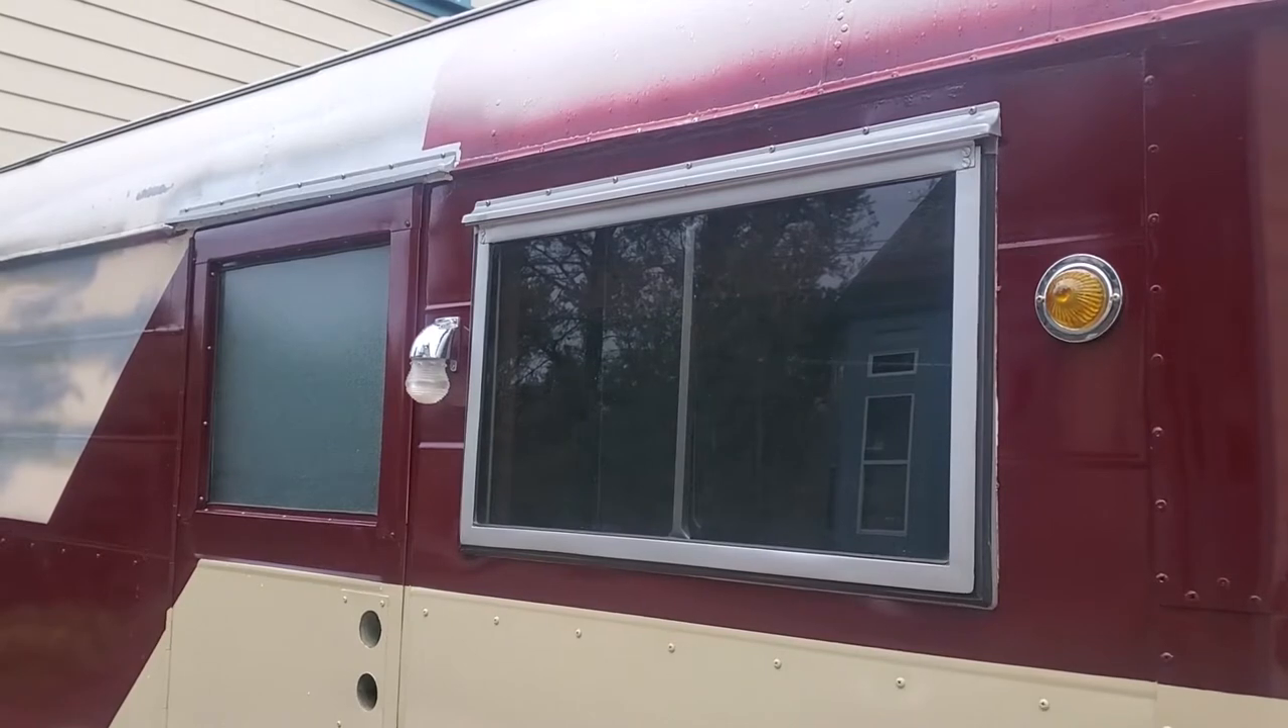The window for the door has been put back on.